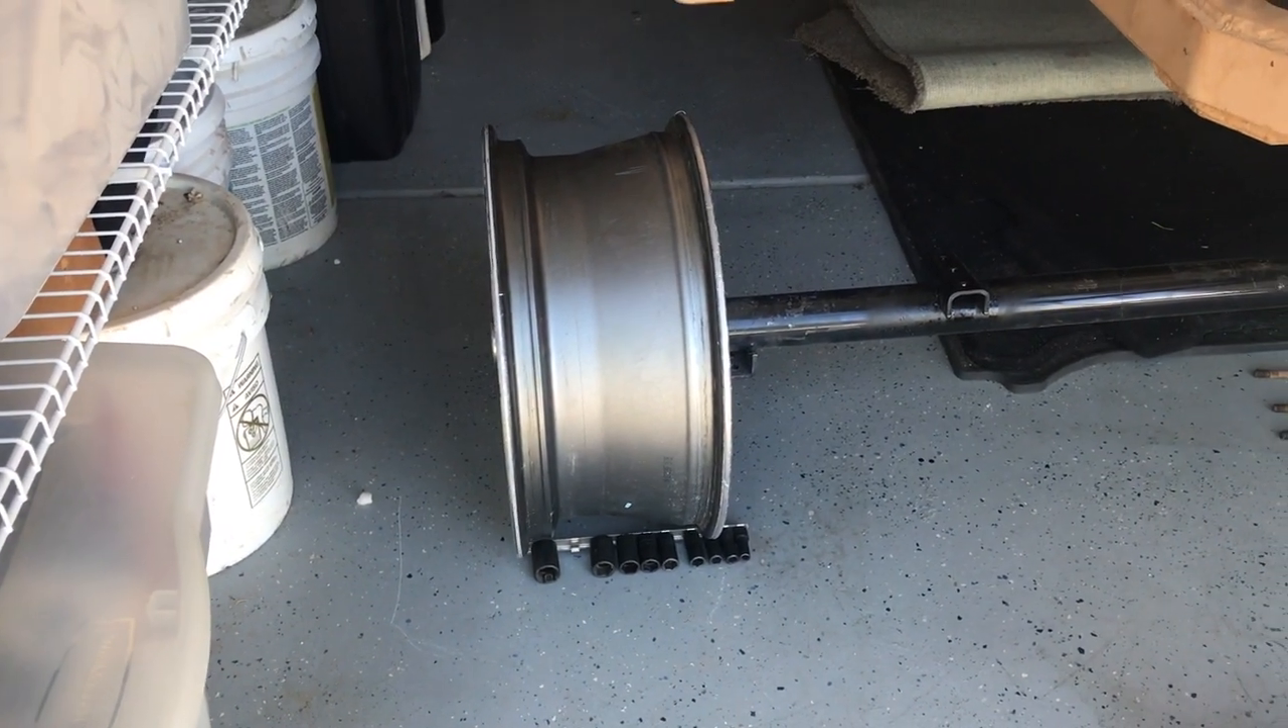So I know what you're thinking, hey, there's no tires on those wheels.